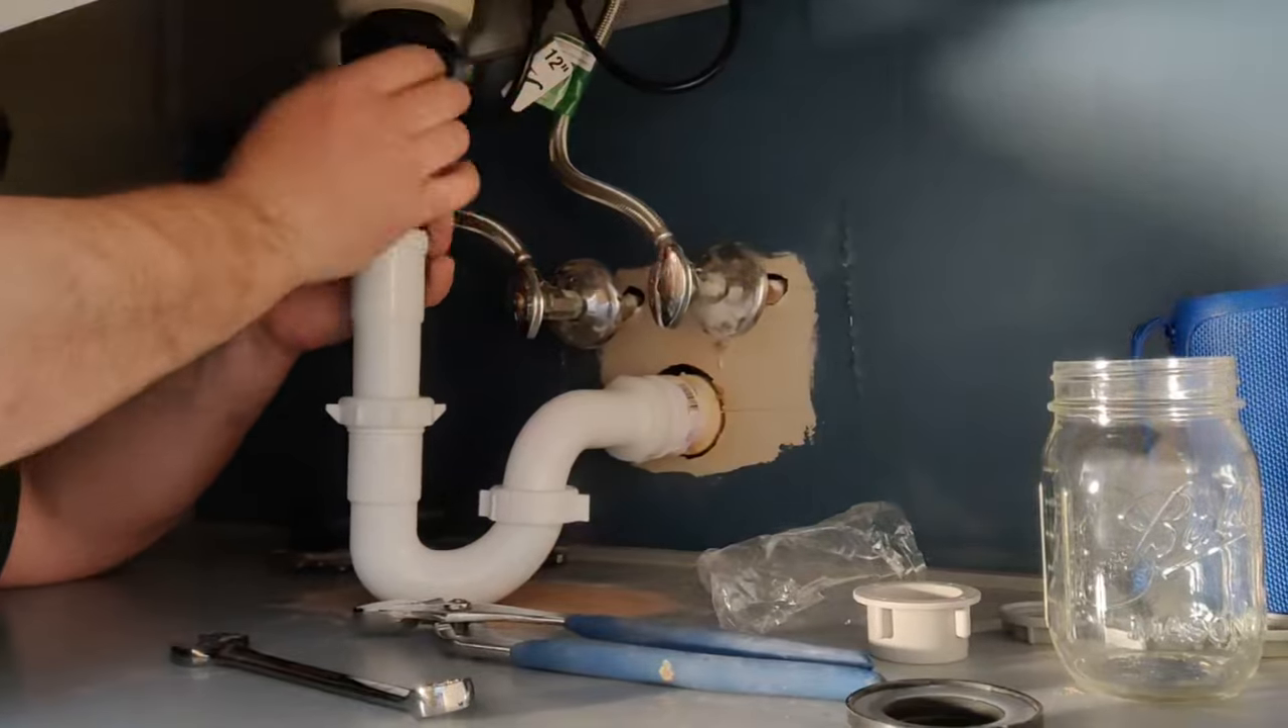As you see I already have the p-trap installed.